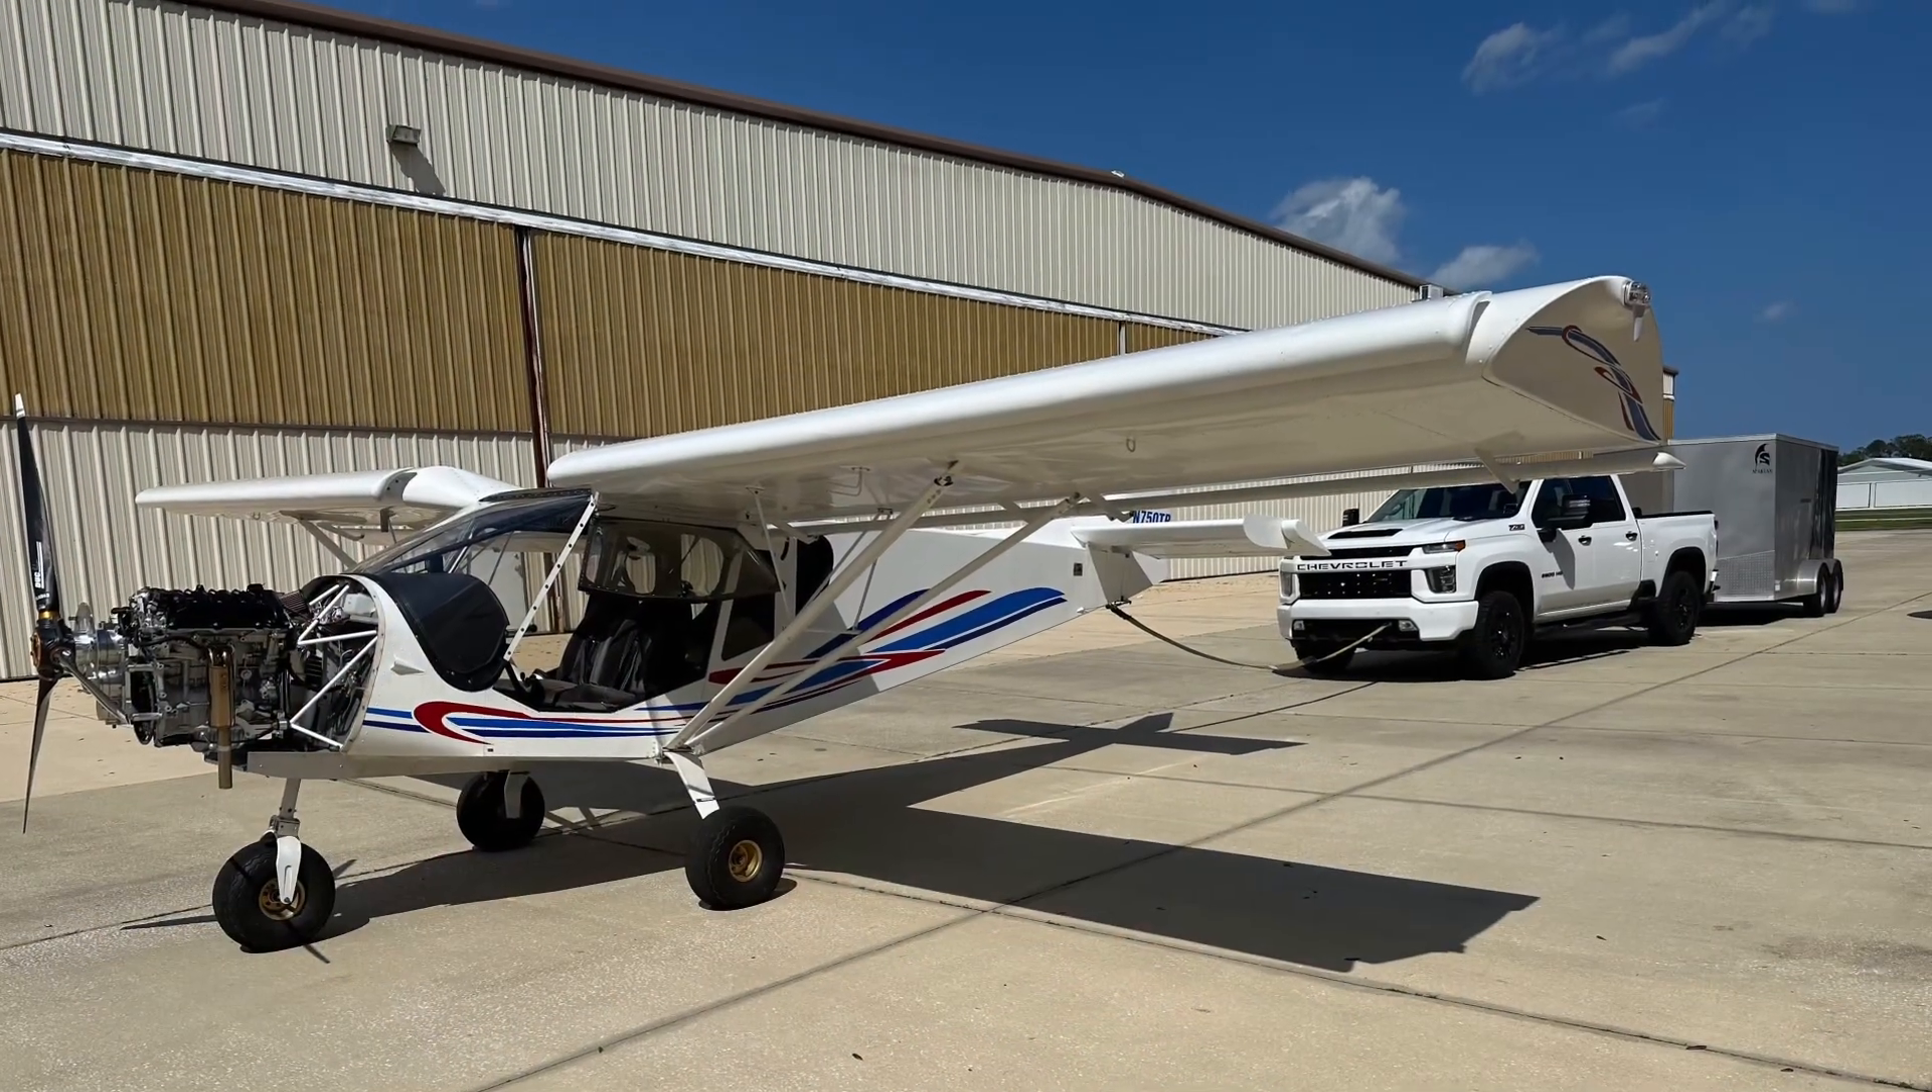Still have to do the cowling, but everything else ready for testing.